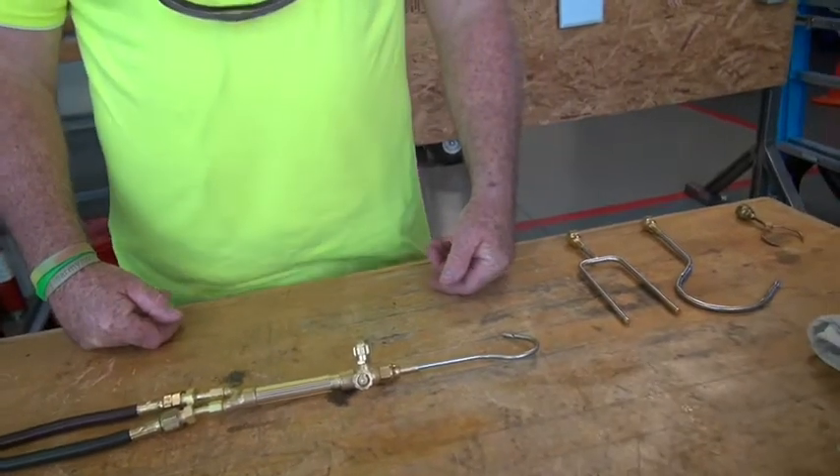All right I already have my head on the handle.